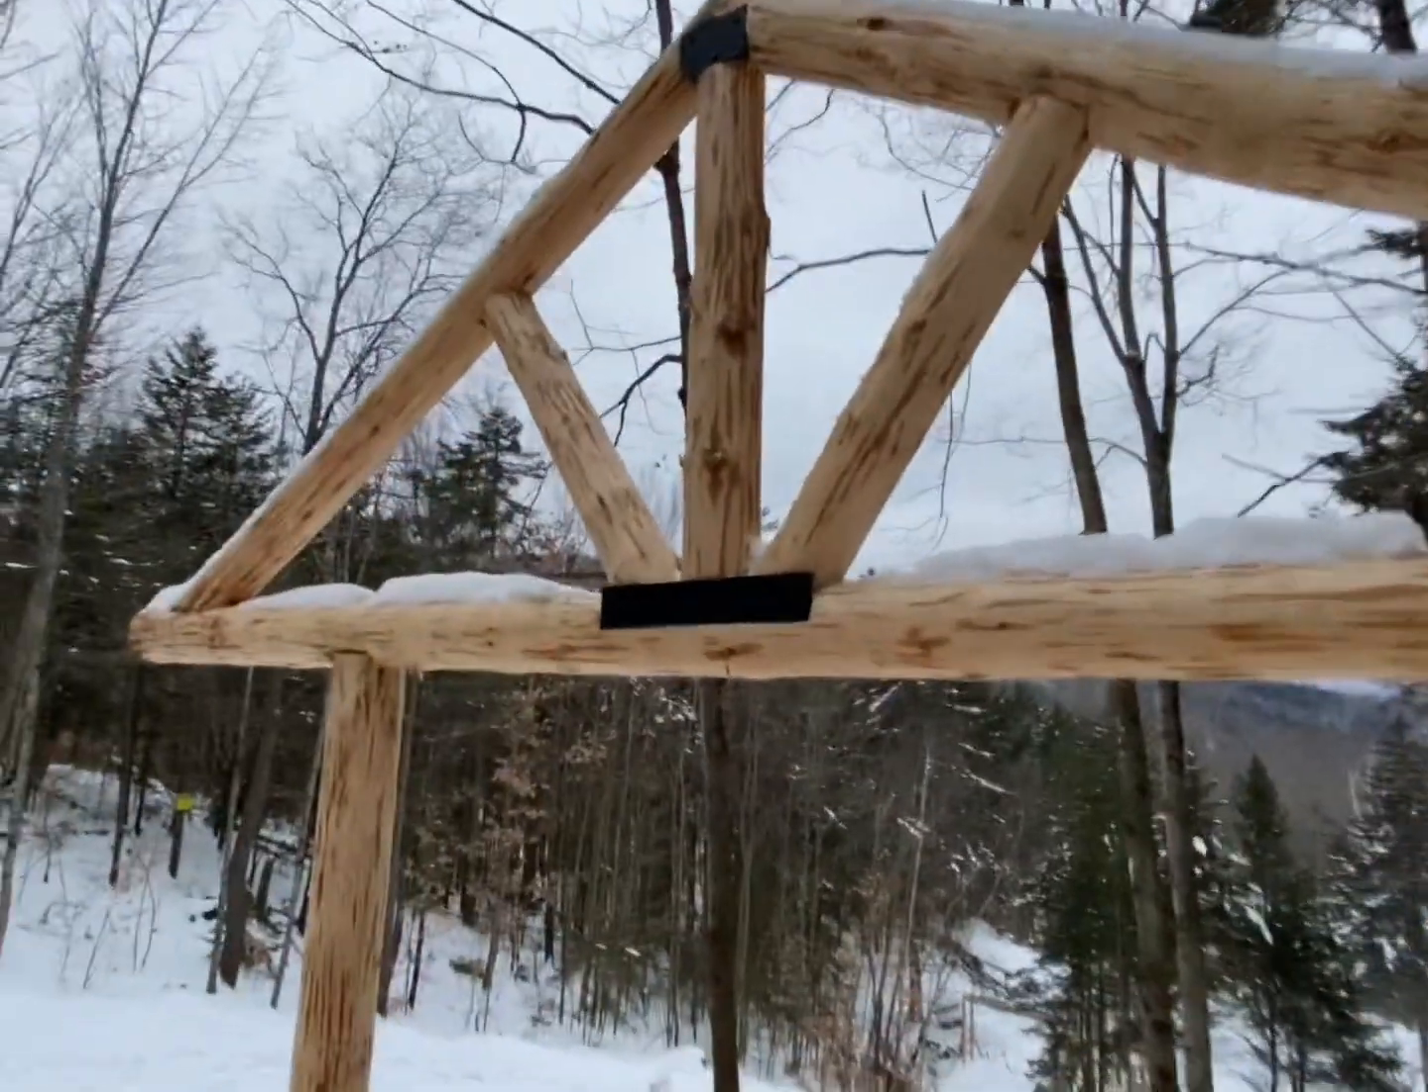And then there's the brackets on the trusses that I completed this morning.